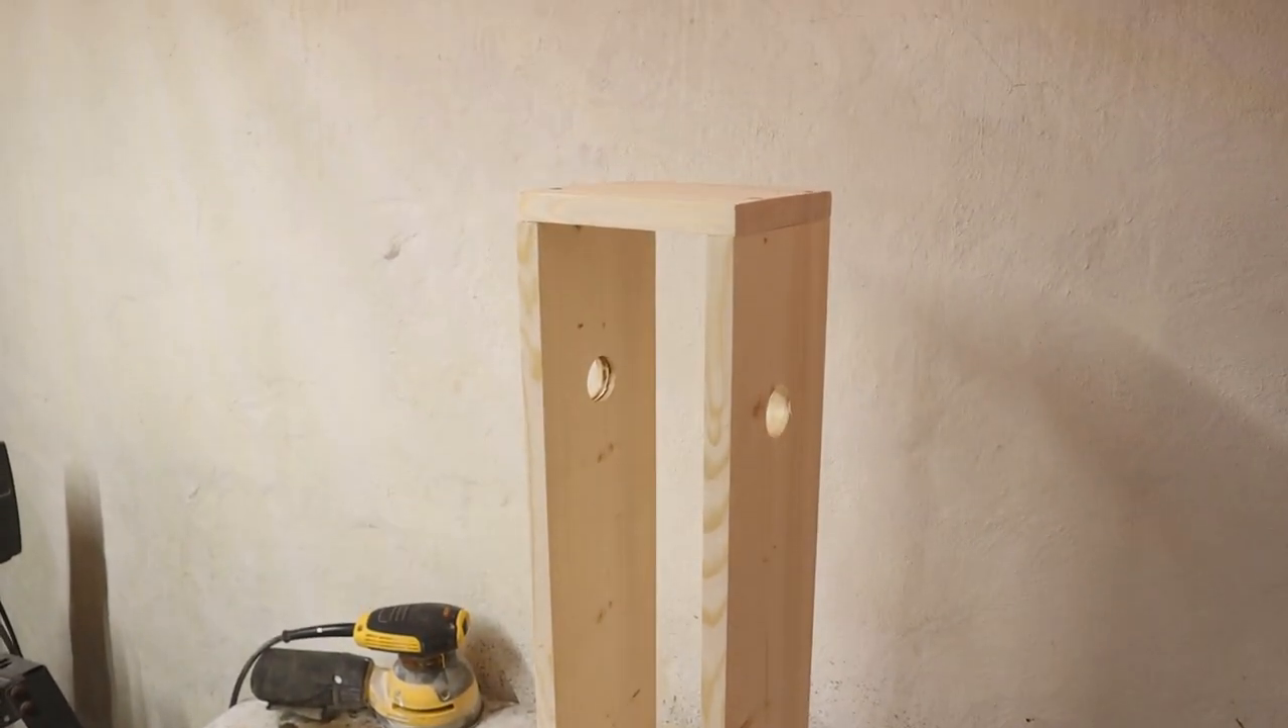Basically I've just built a big rectangle with holes in the sides here.